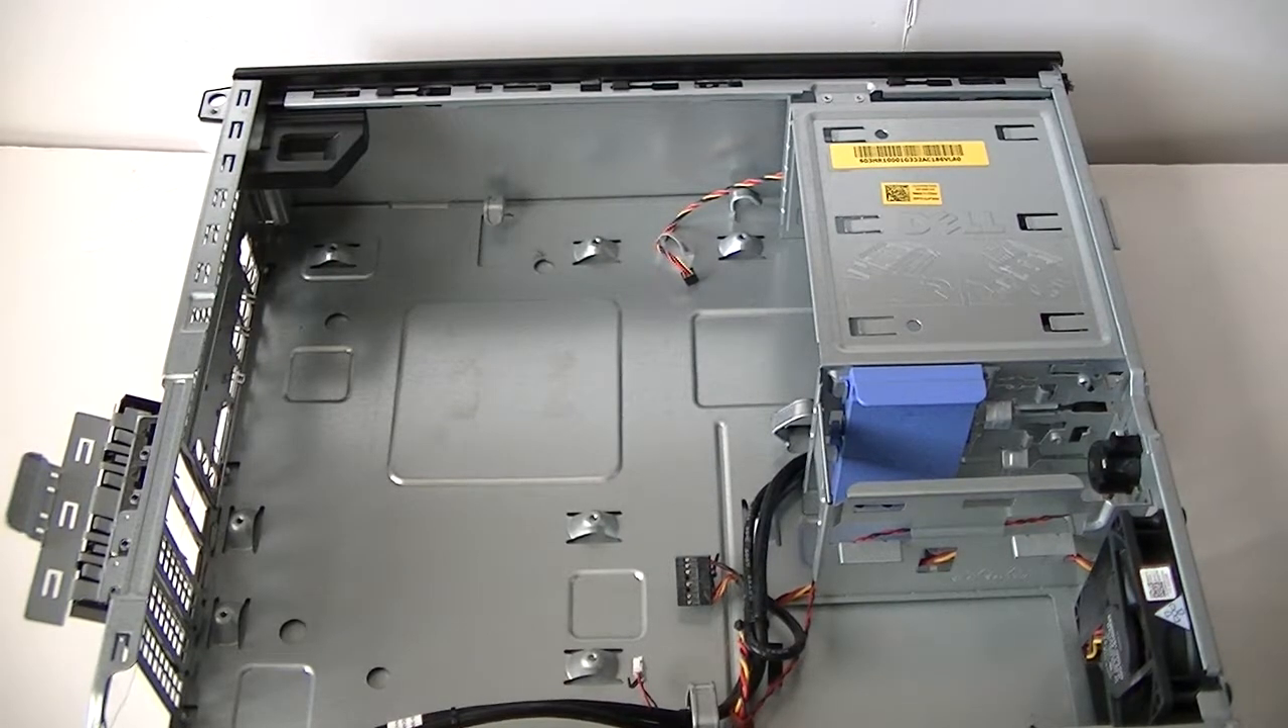So we've got the motherboard removed.